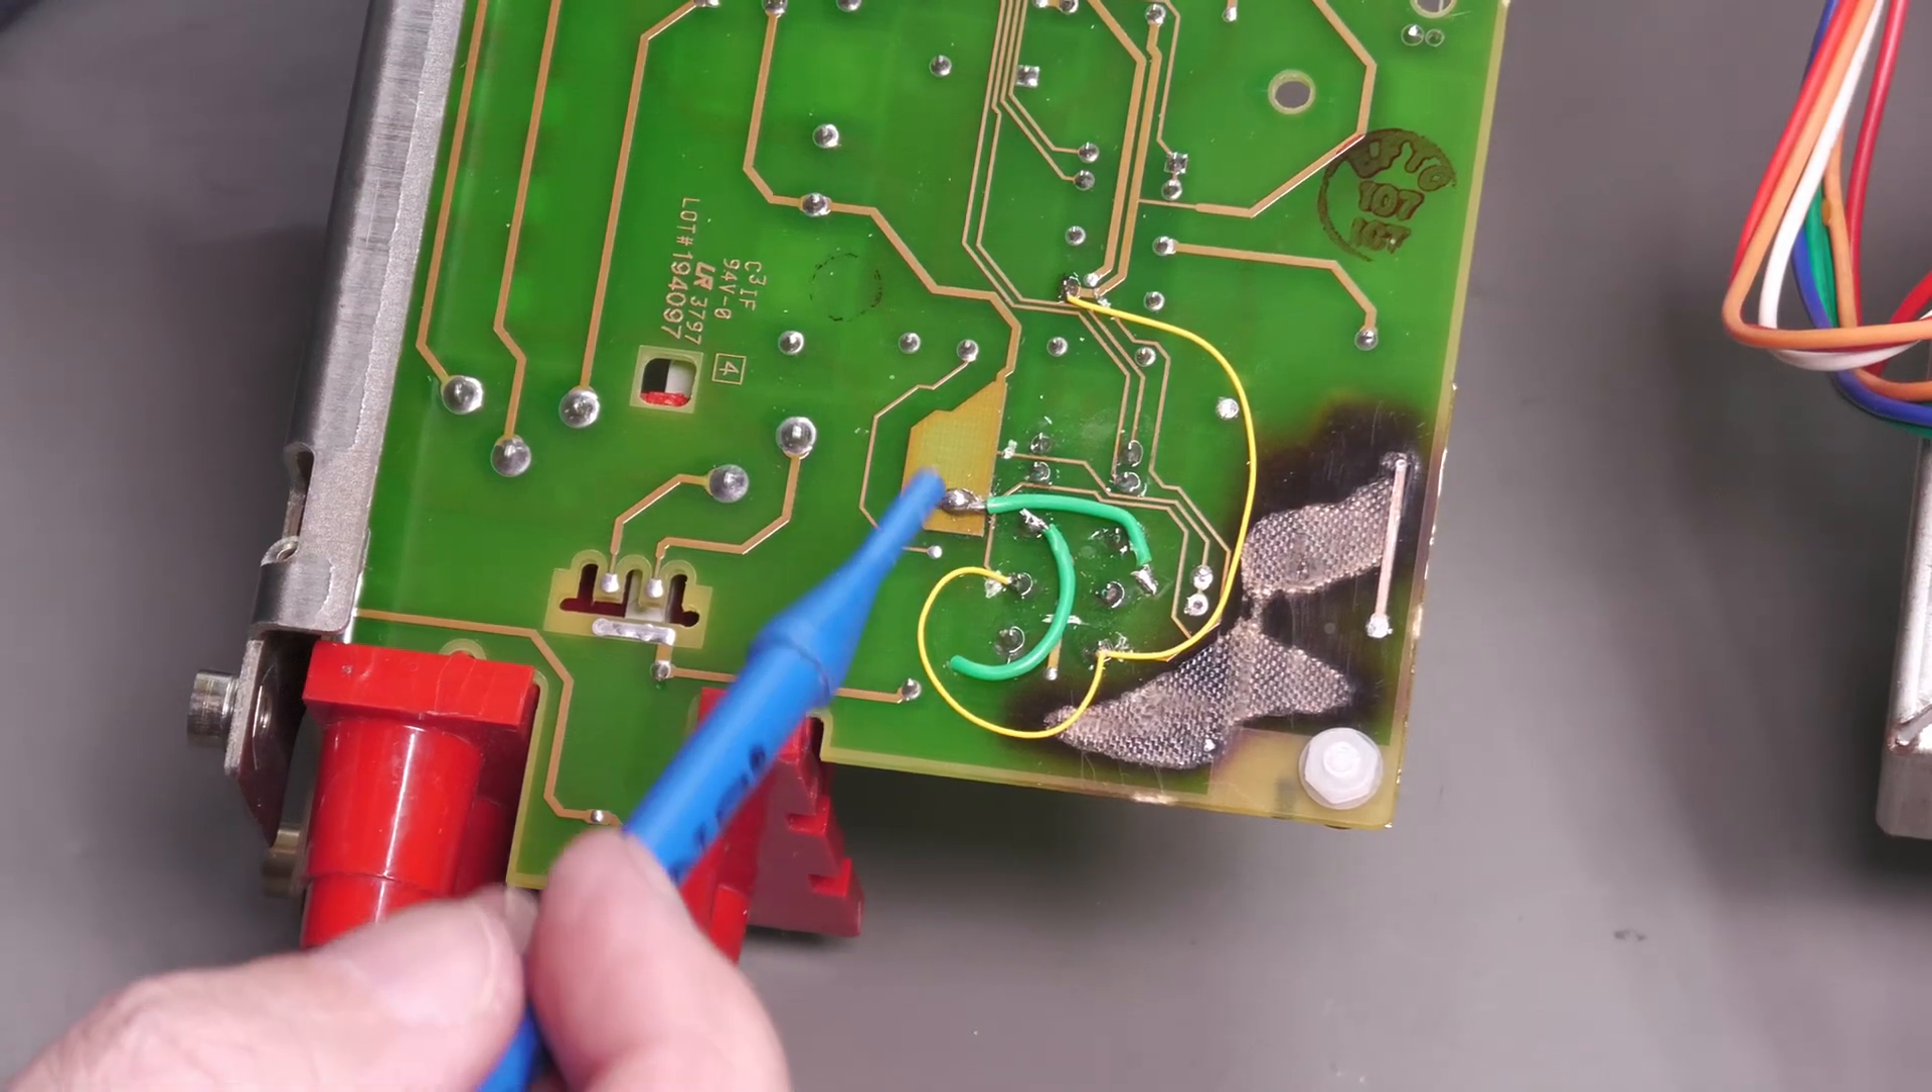Okay, so I've put the links on the underside of the board.